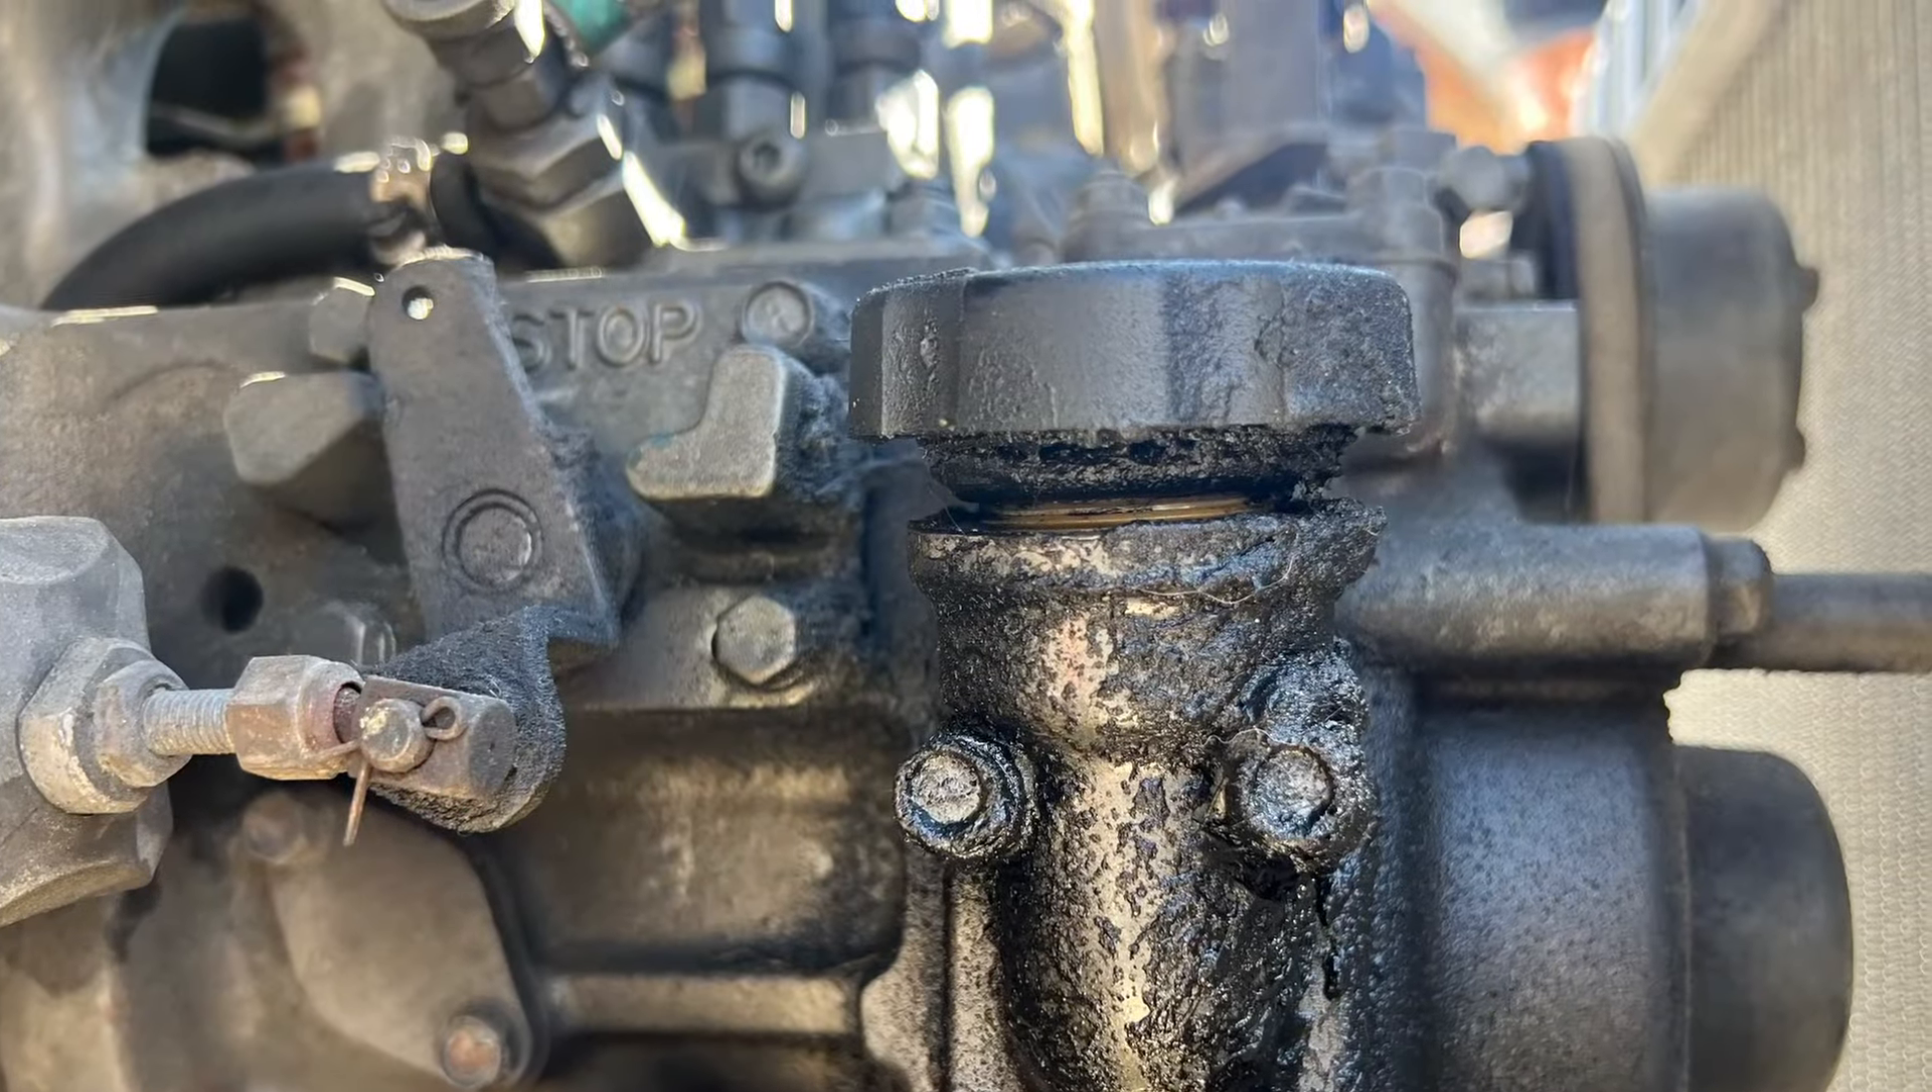I noticed this oil cap doesn't fit all the way on it, and it doesn't... I don't think the threads are the same, so I think it has the wrong cap on it.